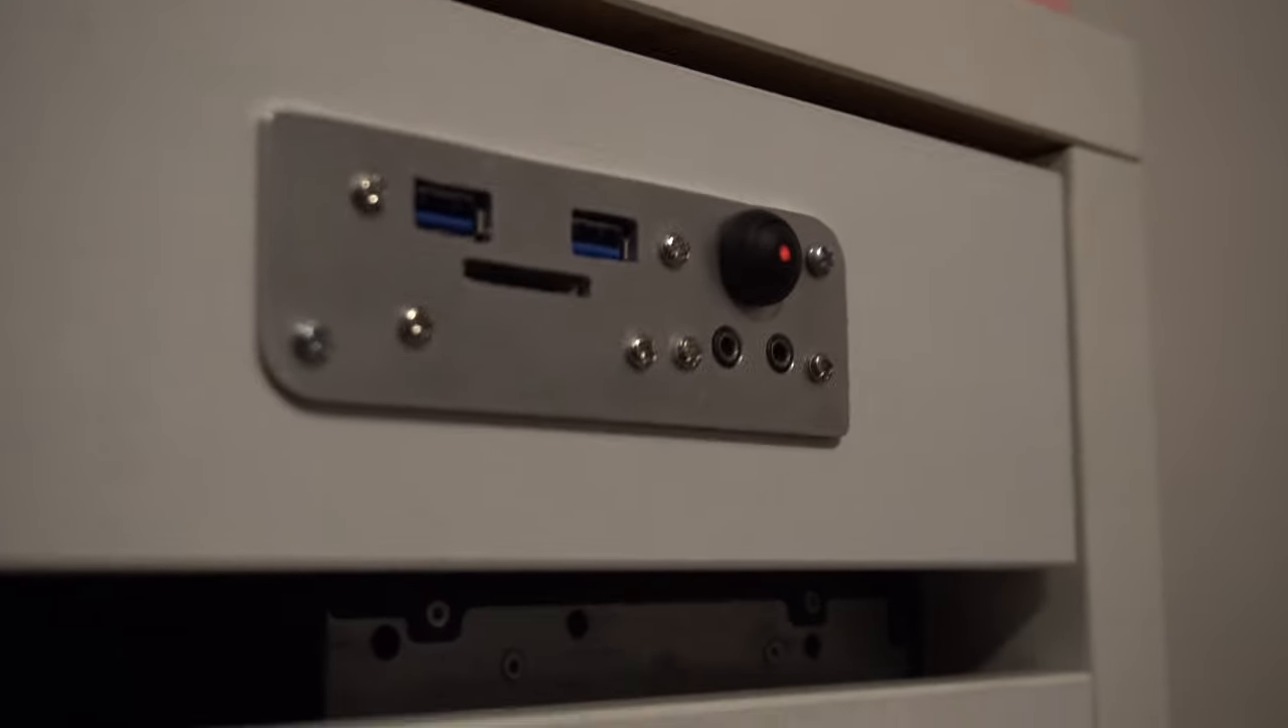So the face plate has been mounted in this drawer and I've just taken the base of it off, so the cables can just hang out into the PC.